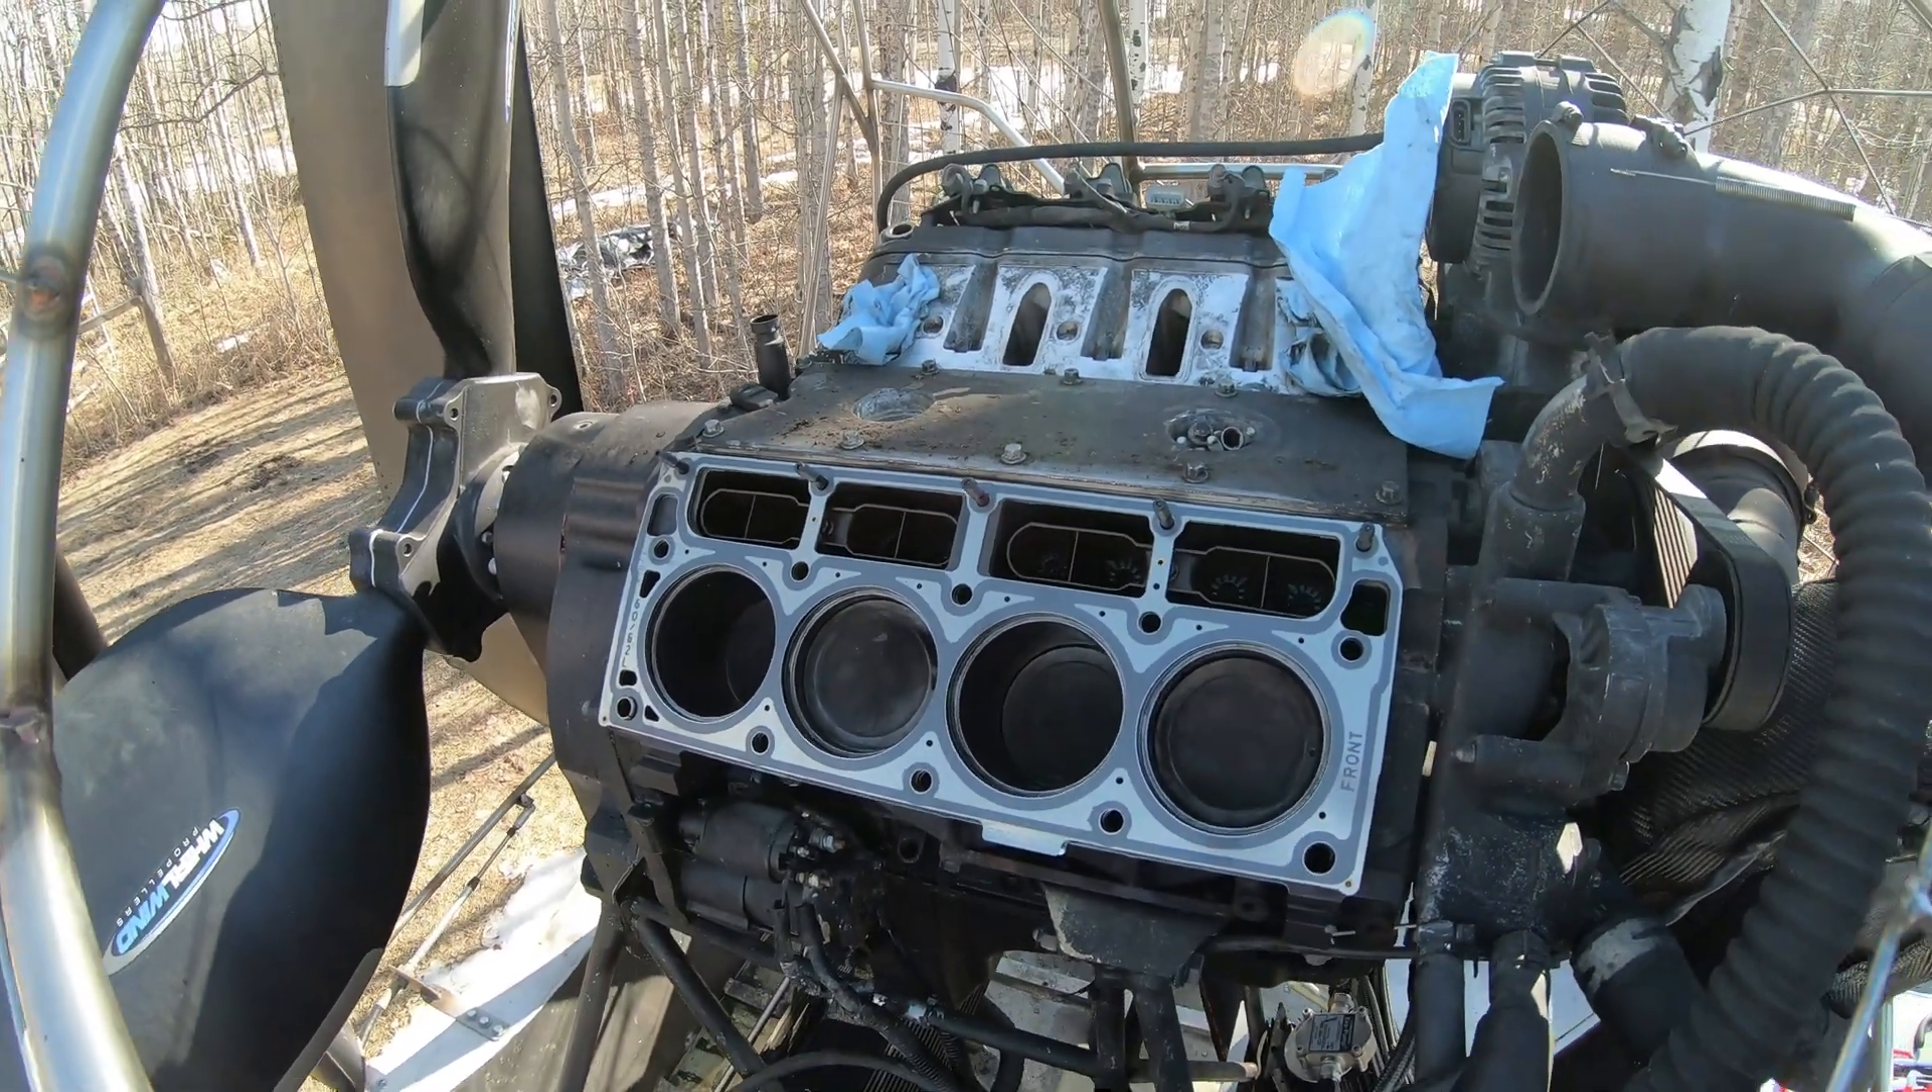I got the new head gasket on.